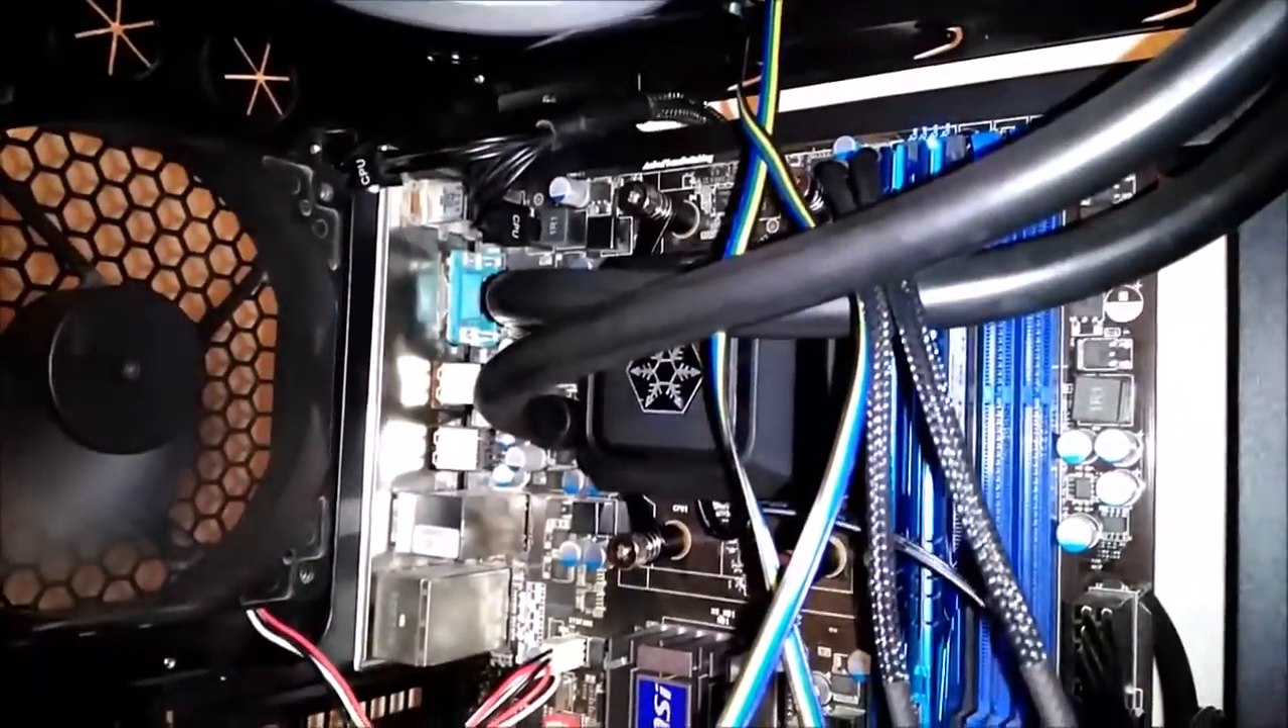Okay as you can see I have our cooler installed uh ignore the wires dangling I didn't bother to hook them up.